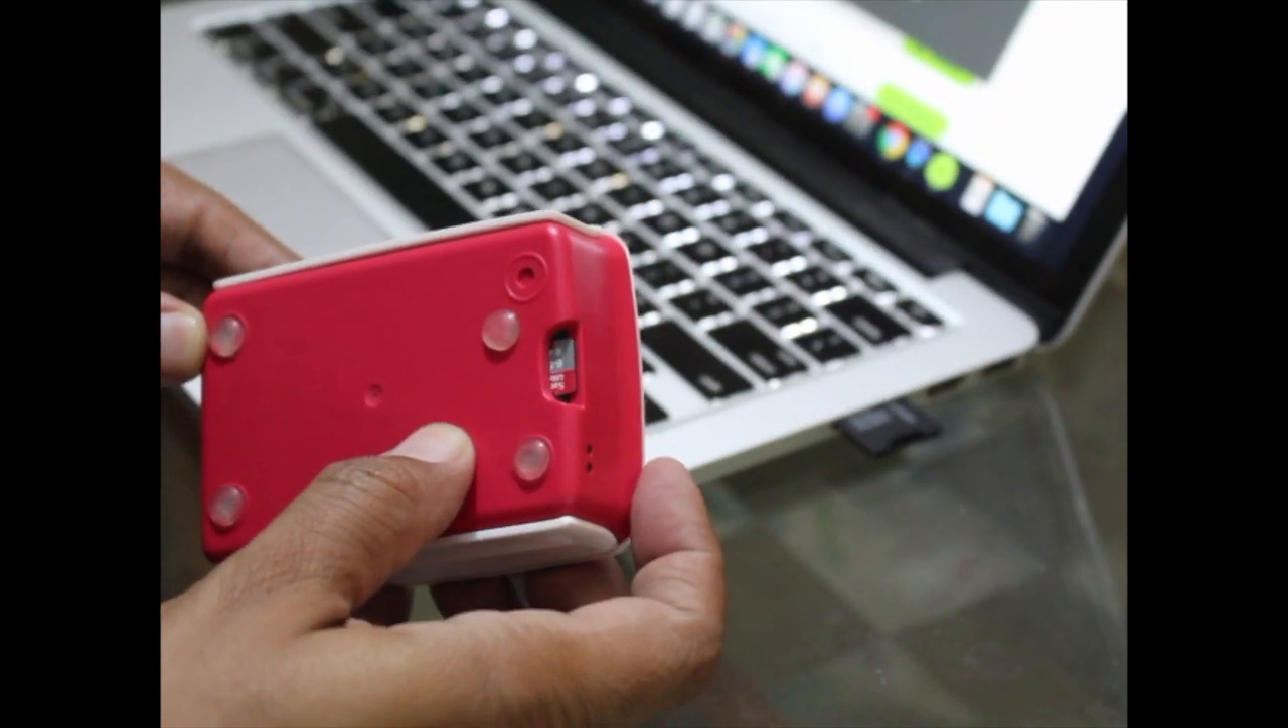So now the memory card is inserted inside the raspberry pi and now we have to connect the lan cable with it.